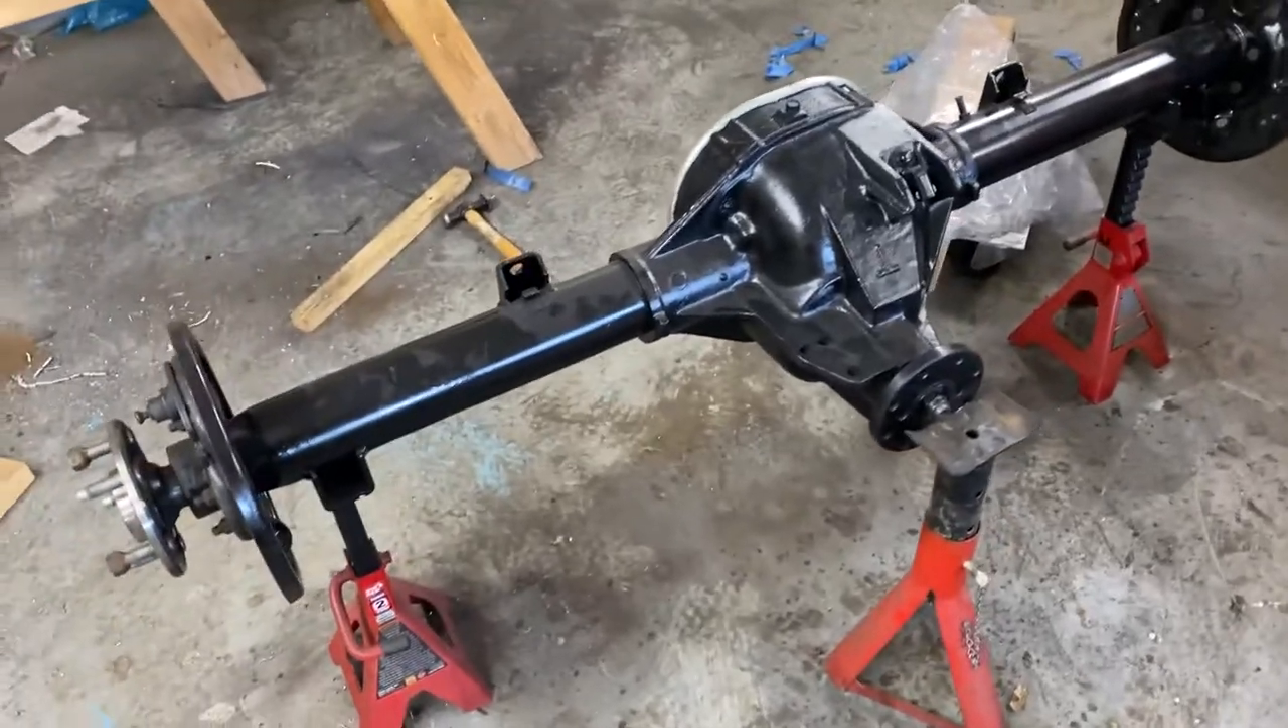You see i got backing plates on.